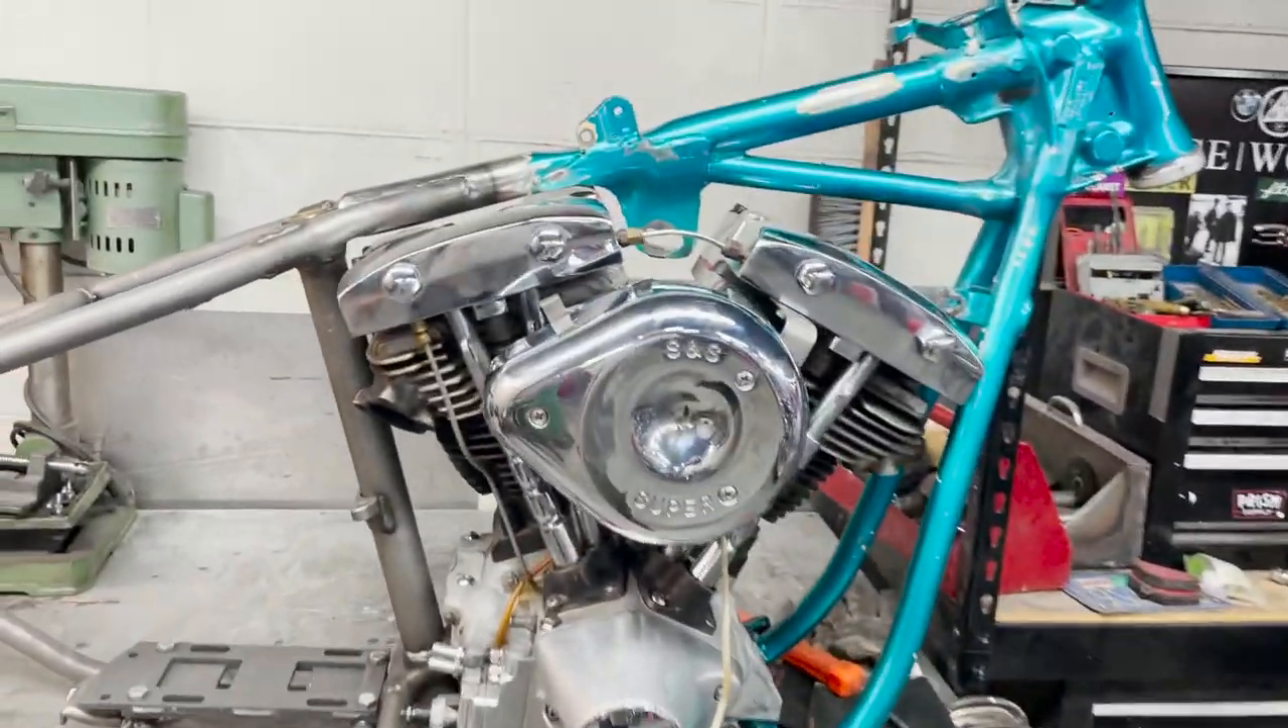Motor is in. And it fits.